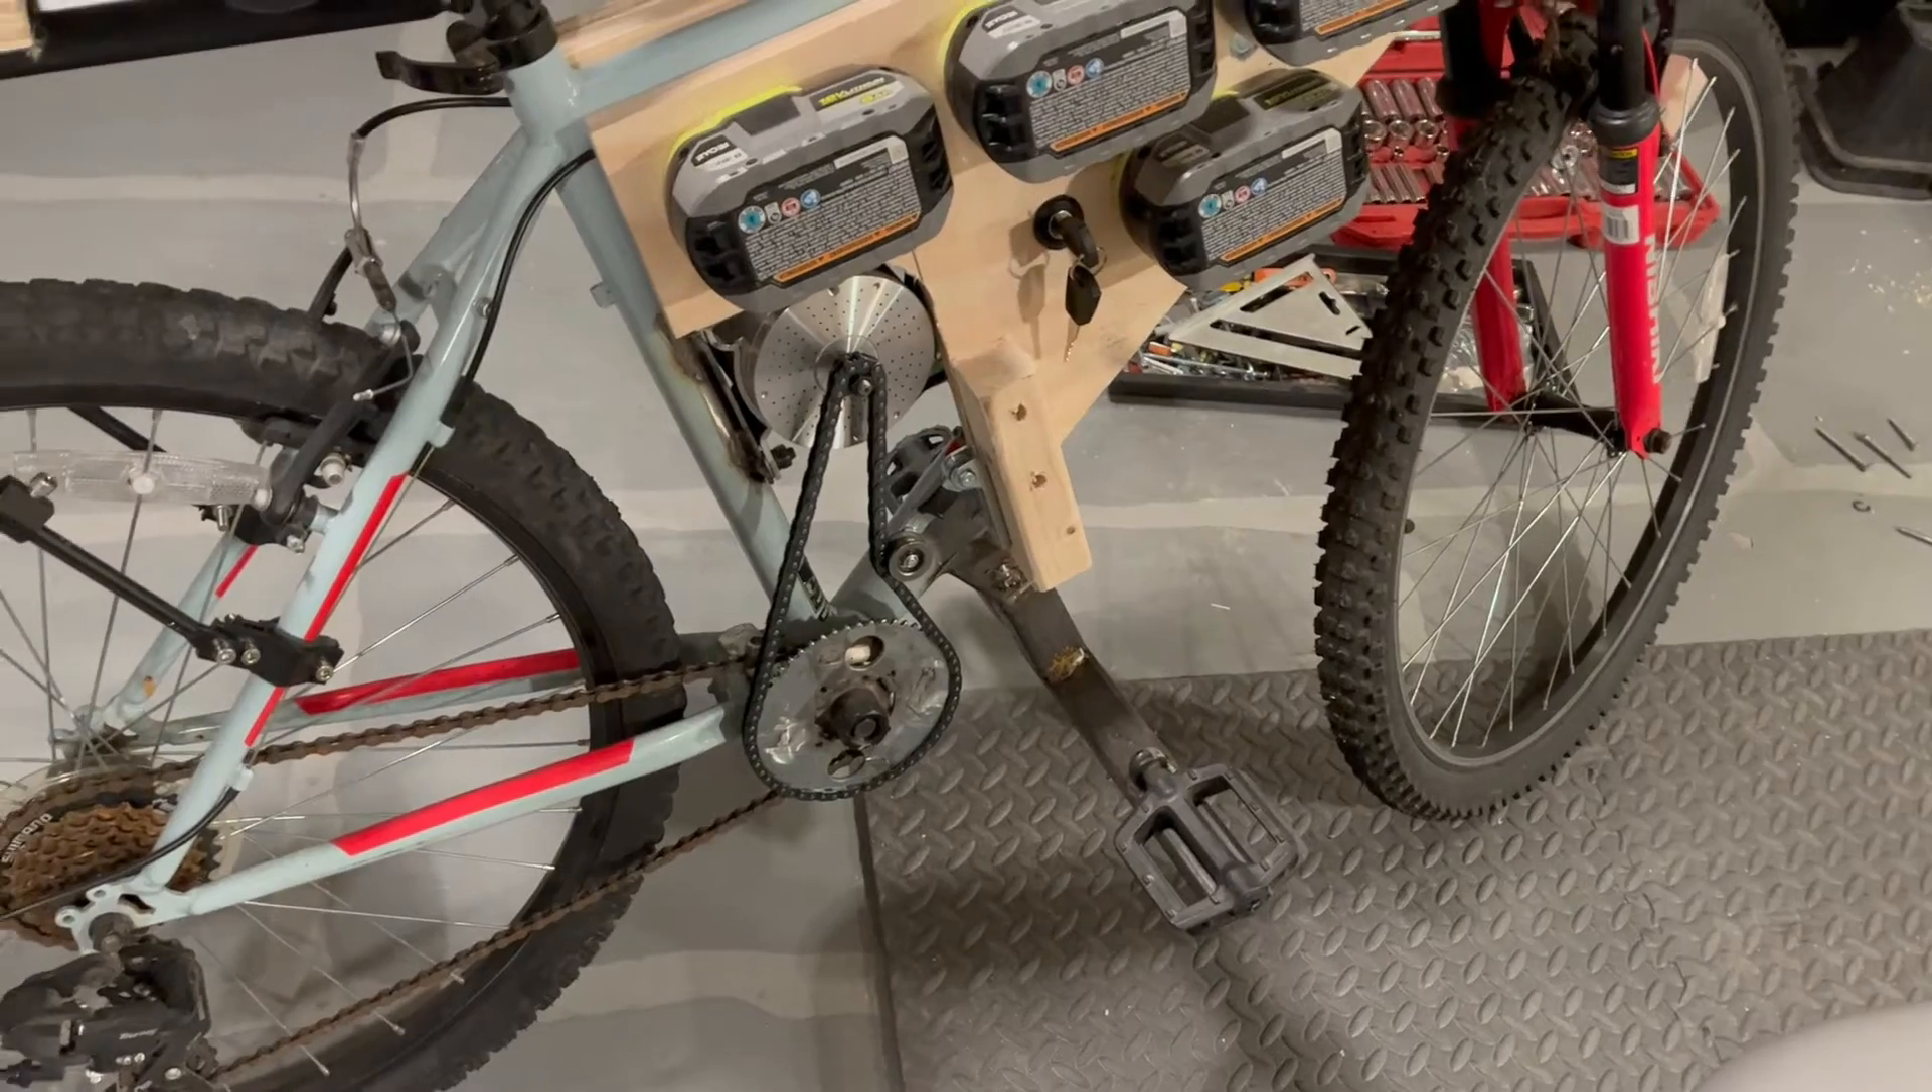I have the old uh bike foot pegs or uh pedals welded back on.